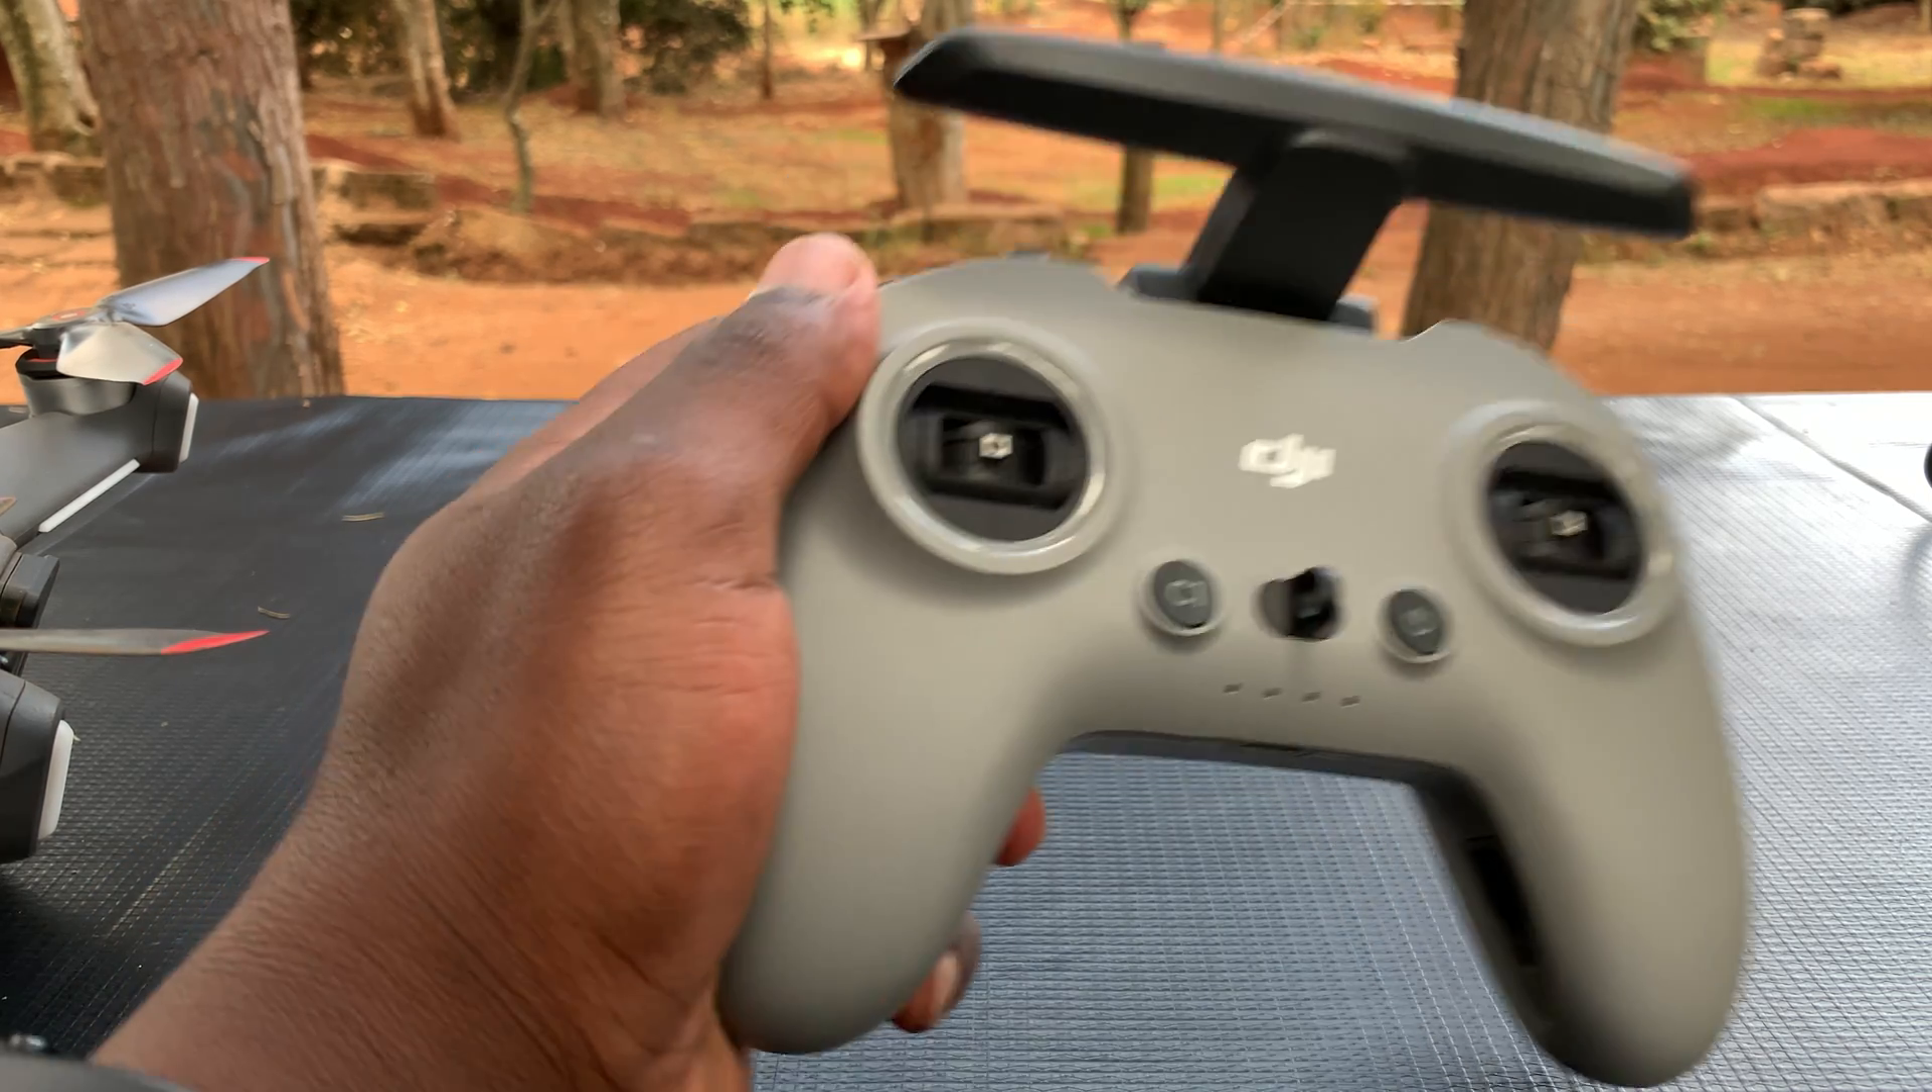You can see the analogs don't have the sticks on them.